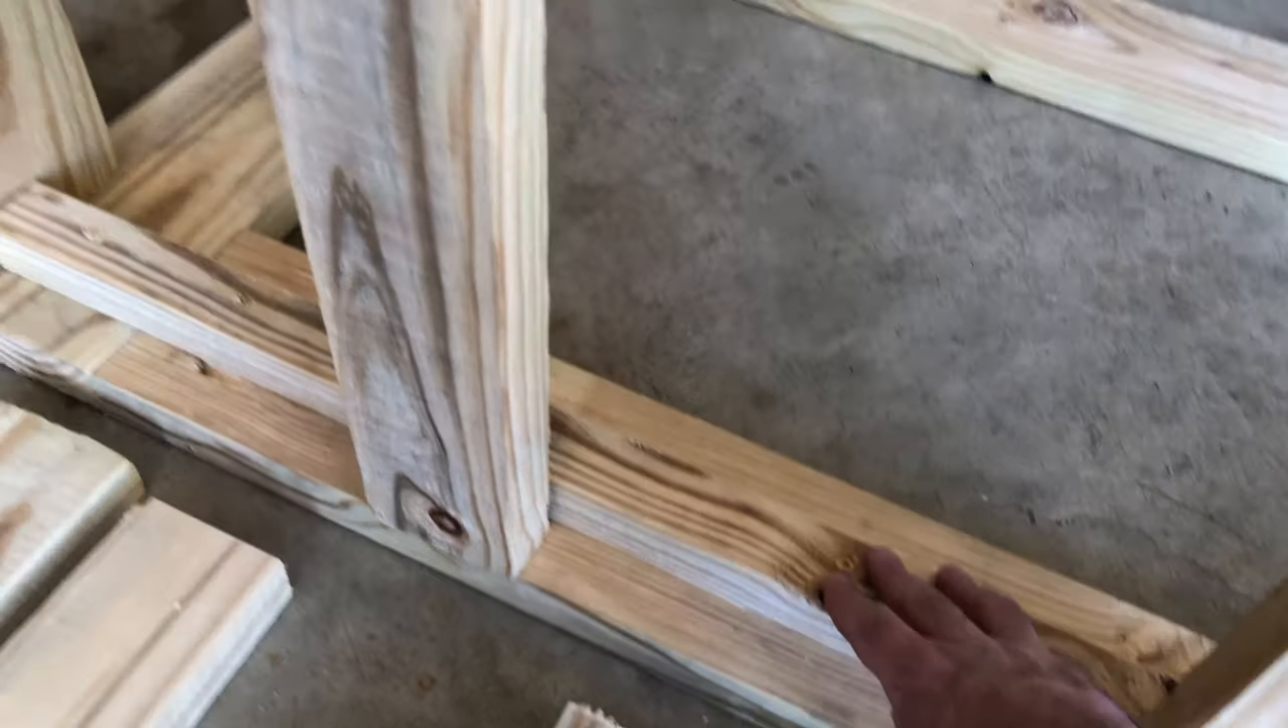We have put in our support piece here.